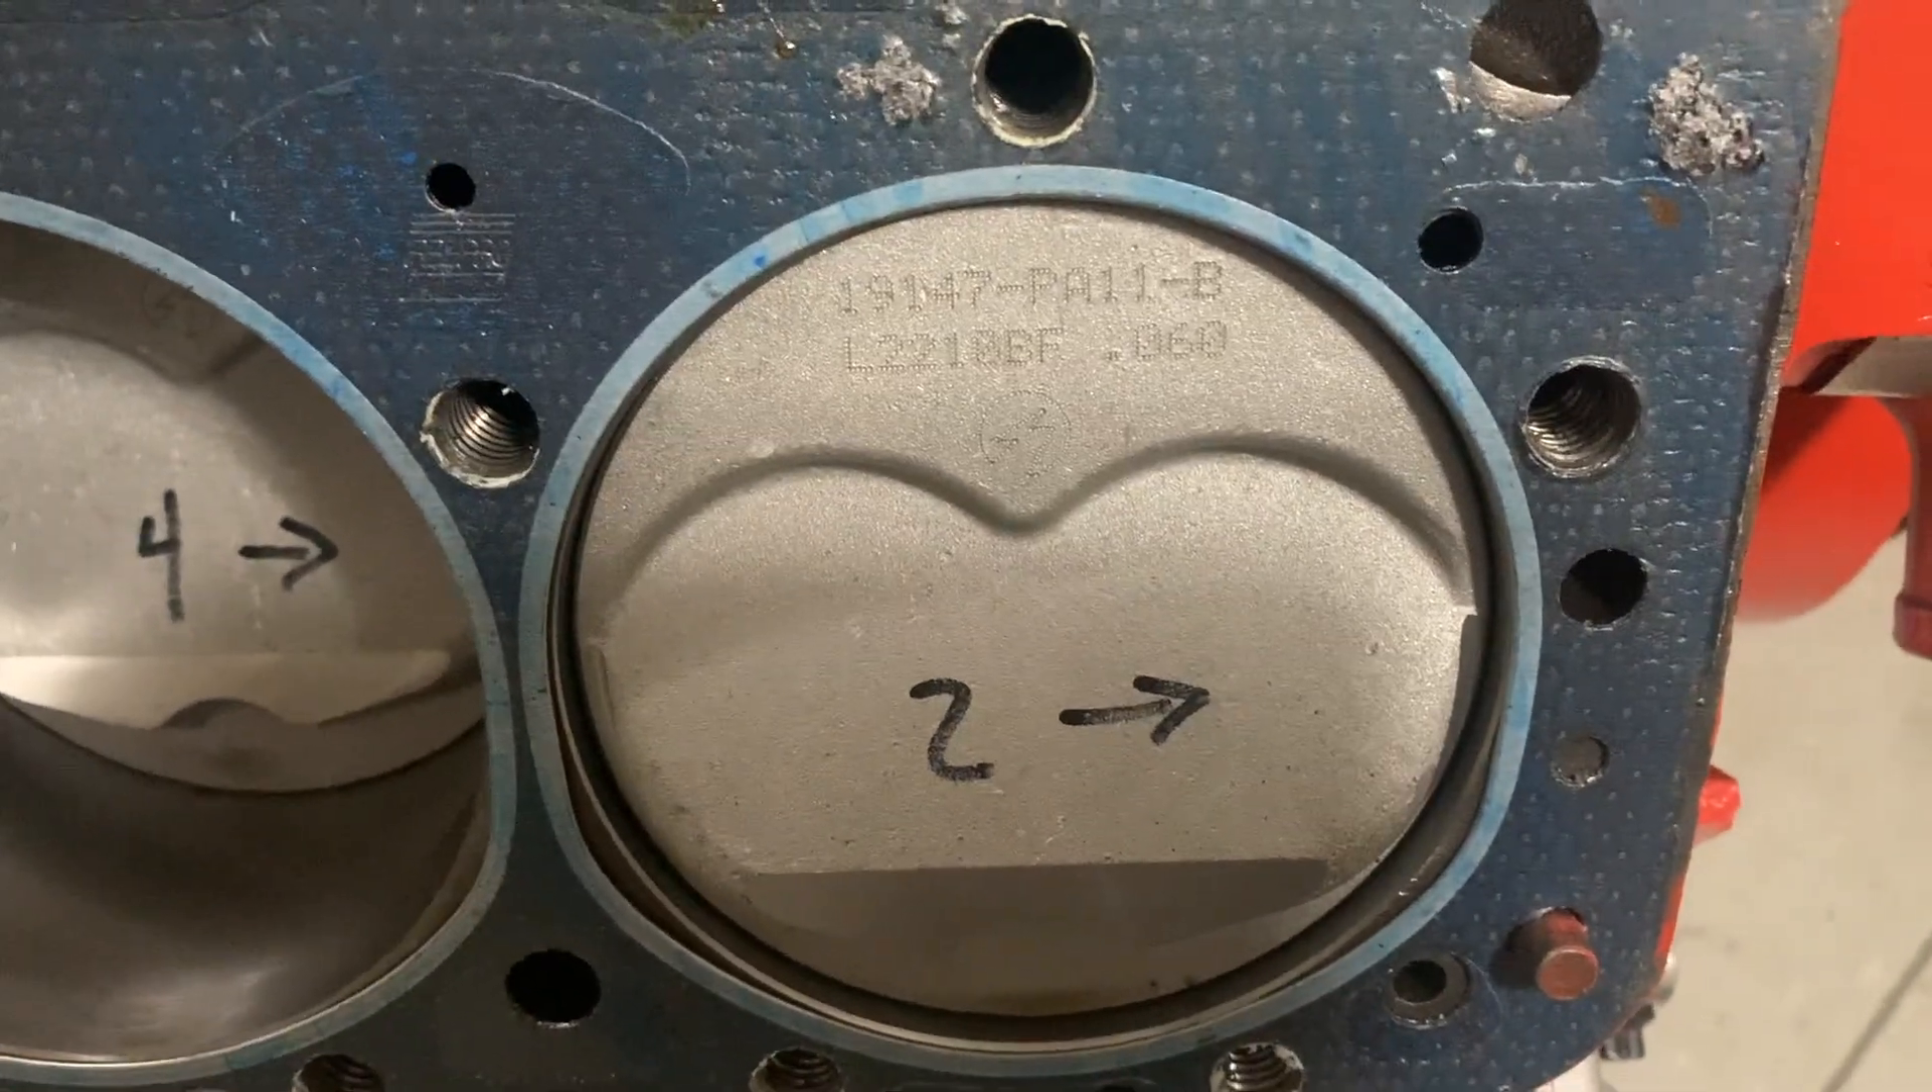So now that I got the heads off, you can see these are the original style DZ -302 pistons.